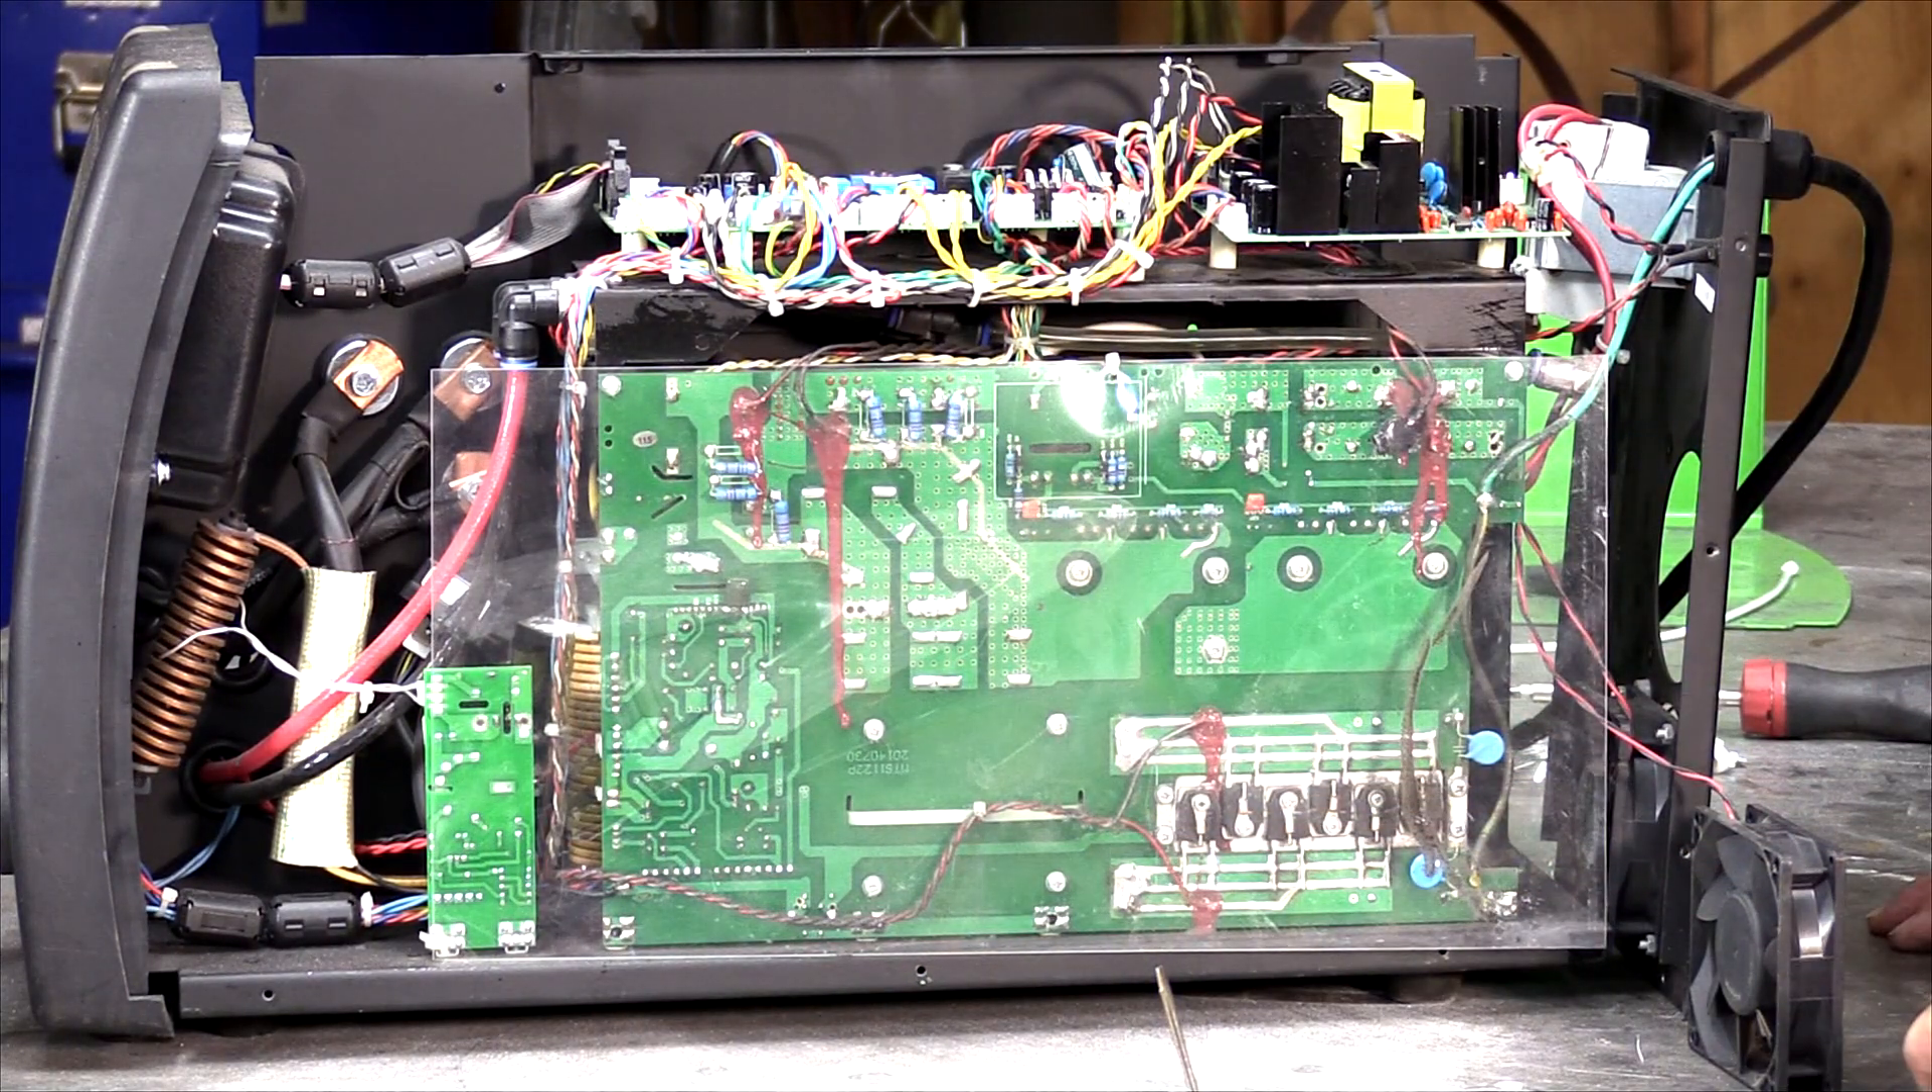You know, the whole metal cover comes off. Finally exposes the inside of the machine.